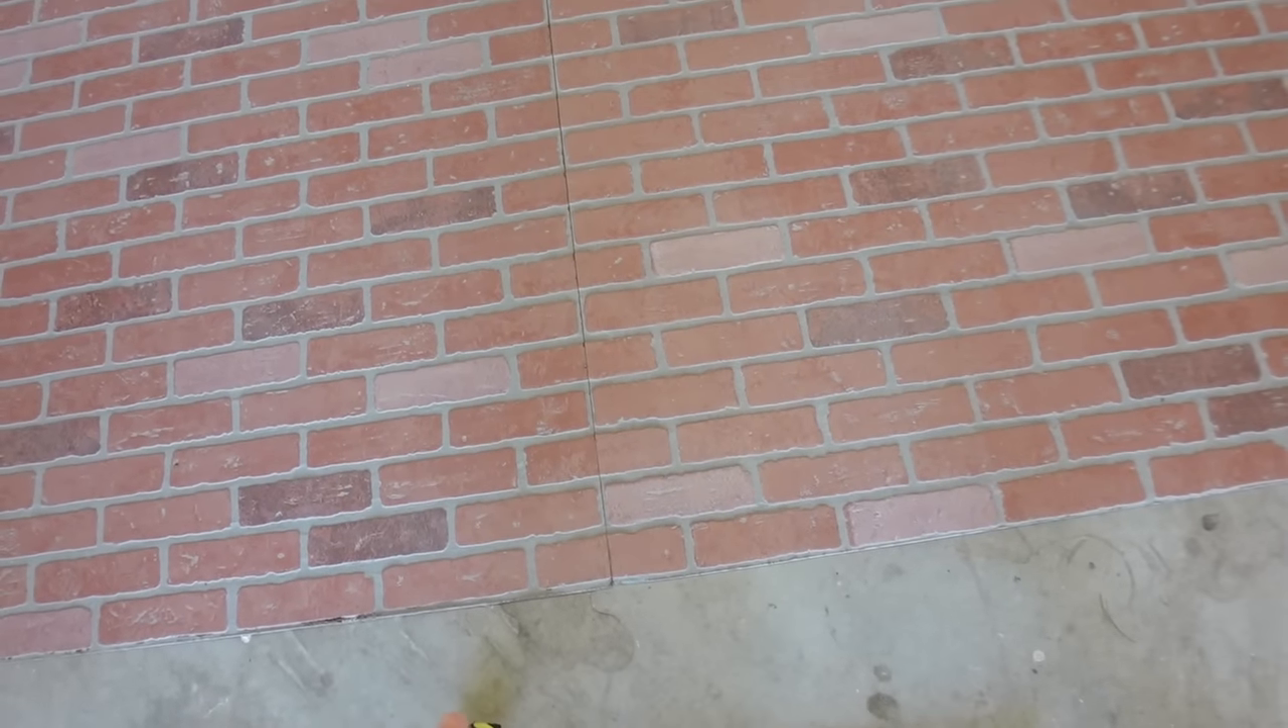These are two panels side by side you can see they line up together.